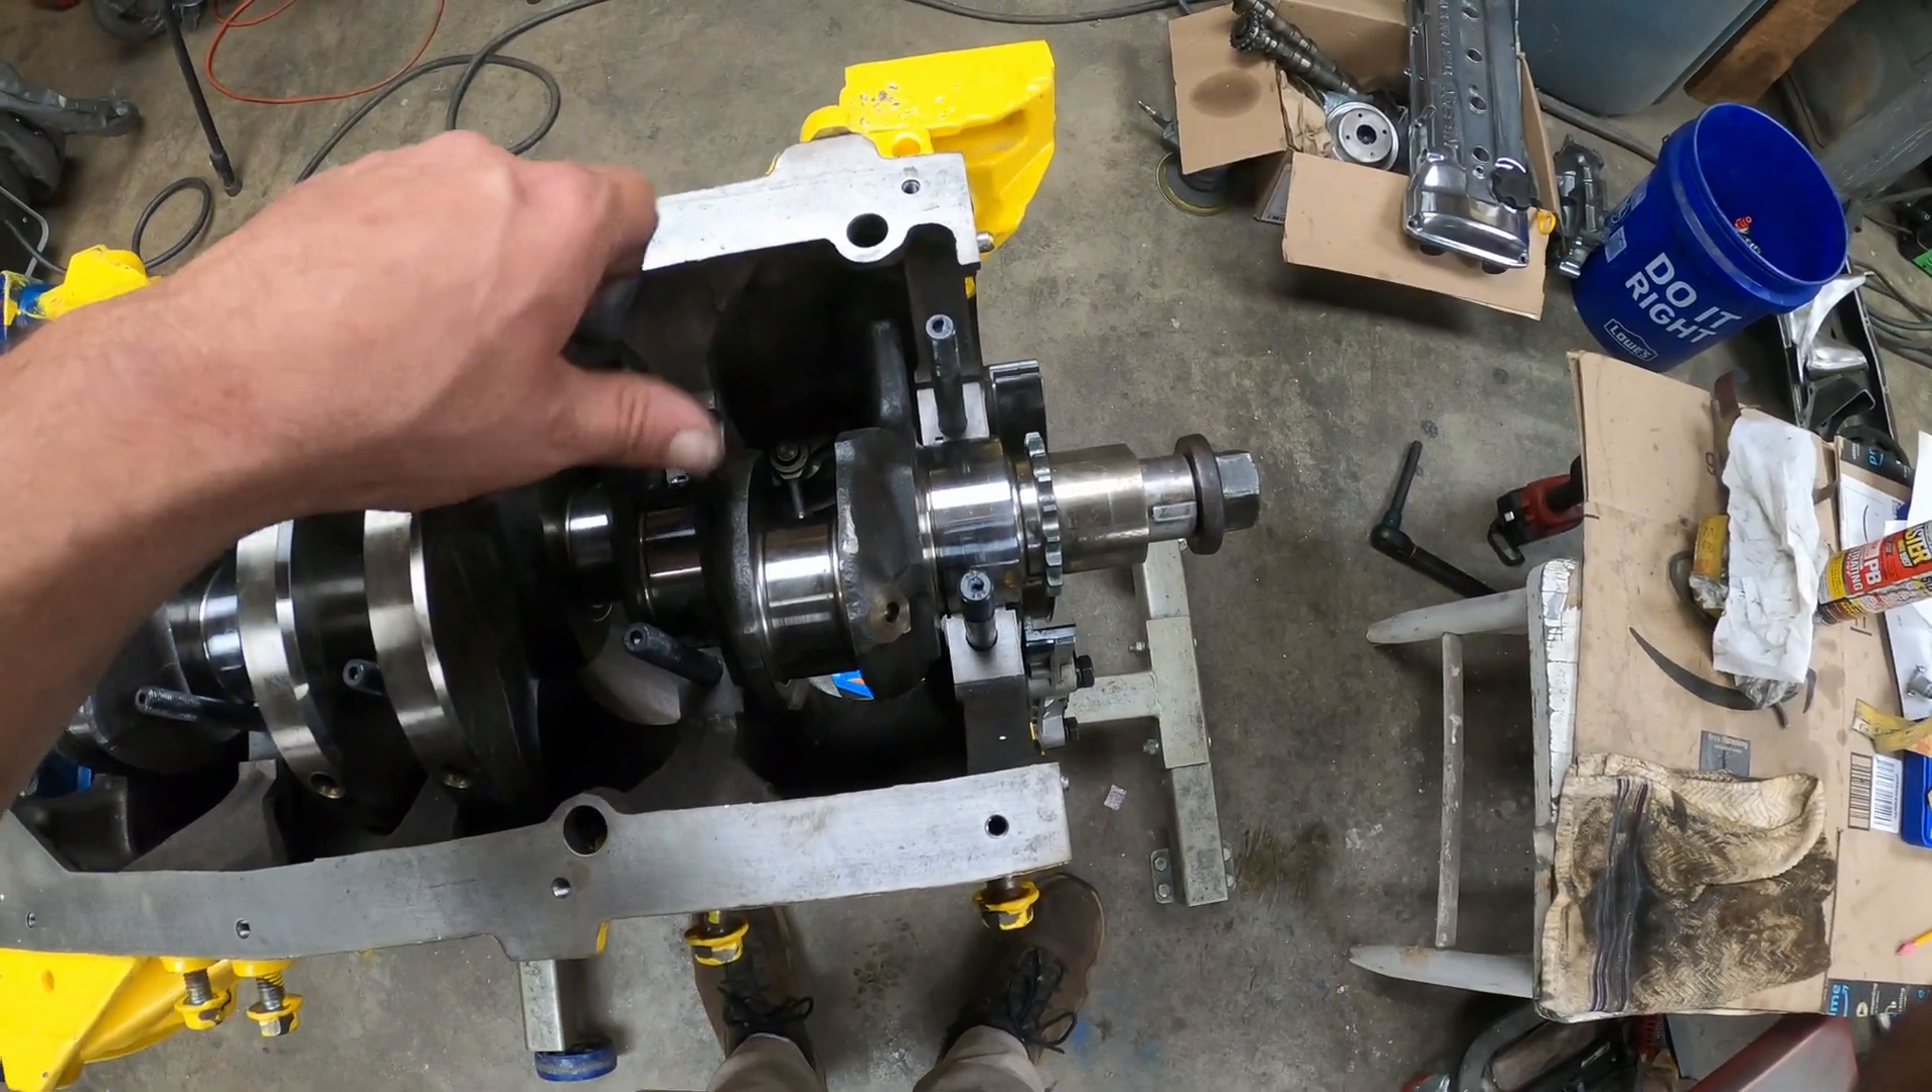Just got done setting the crank in there. You can see it's nice and shiny.